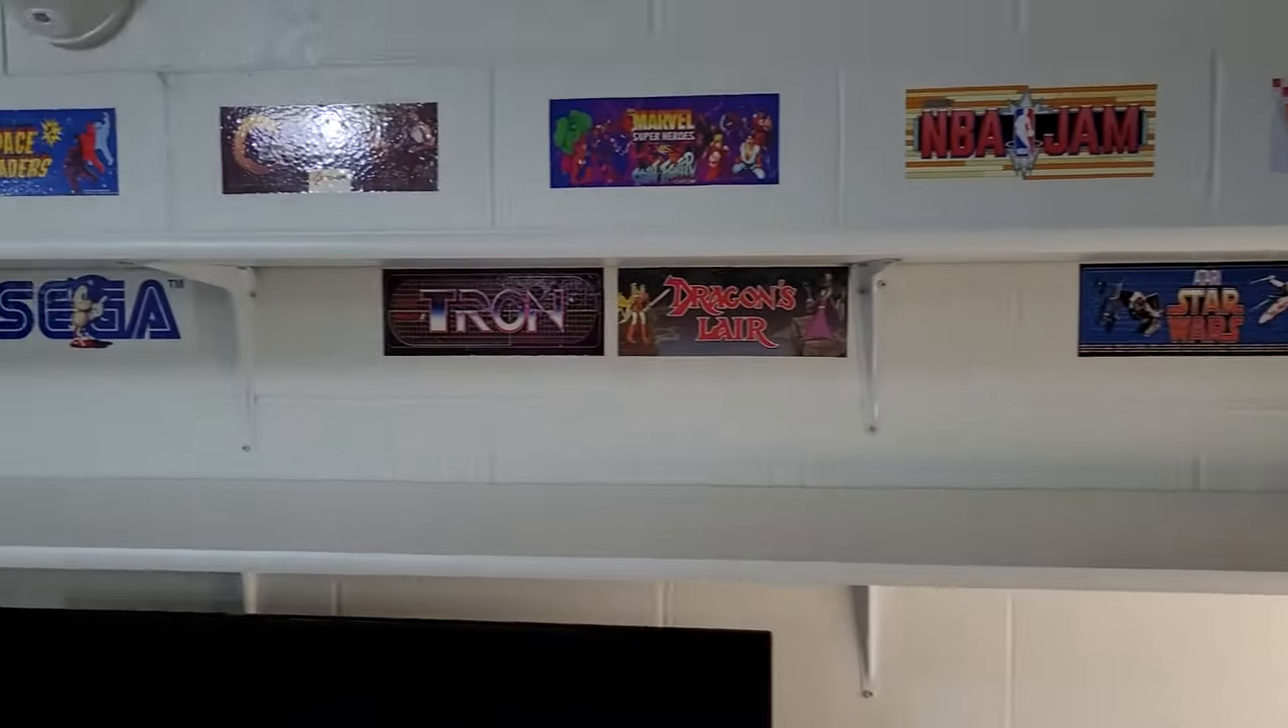So the installation of these shelves is now done.